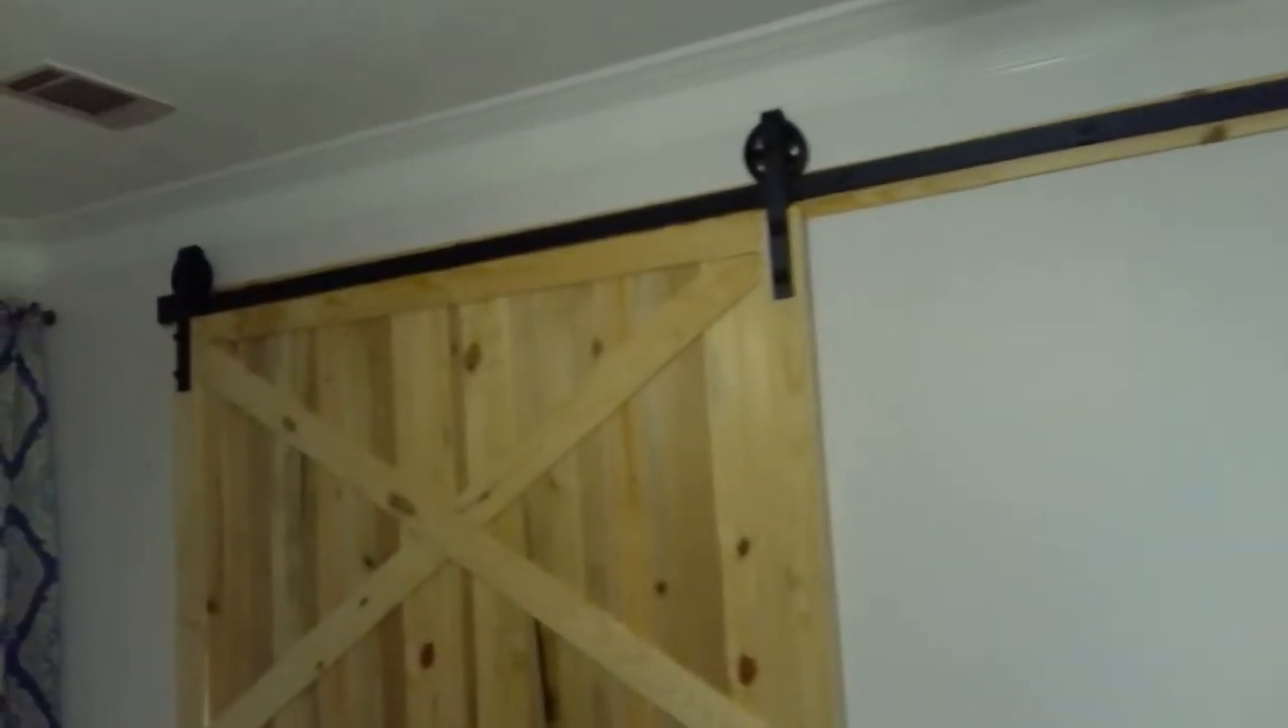Ya quedó instalada la puerta. No falta sino darle los últimos toques.